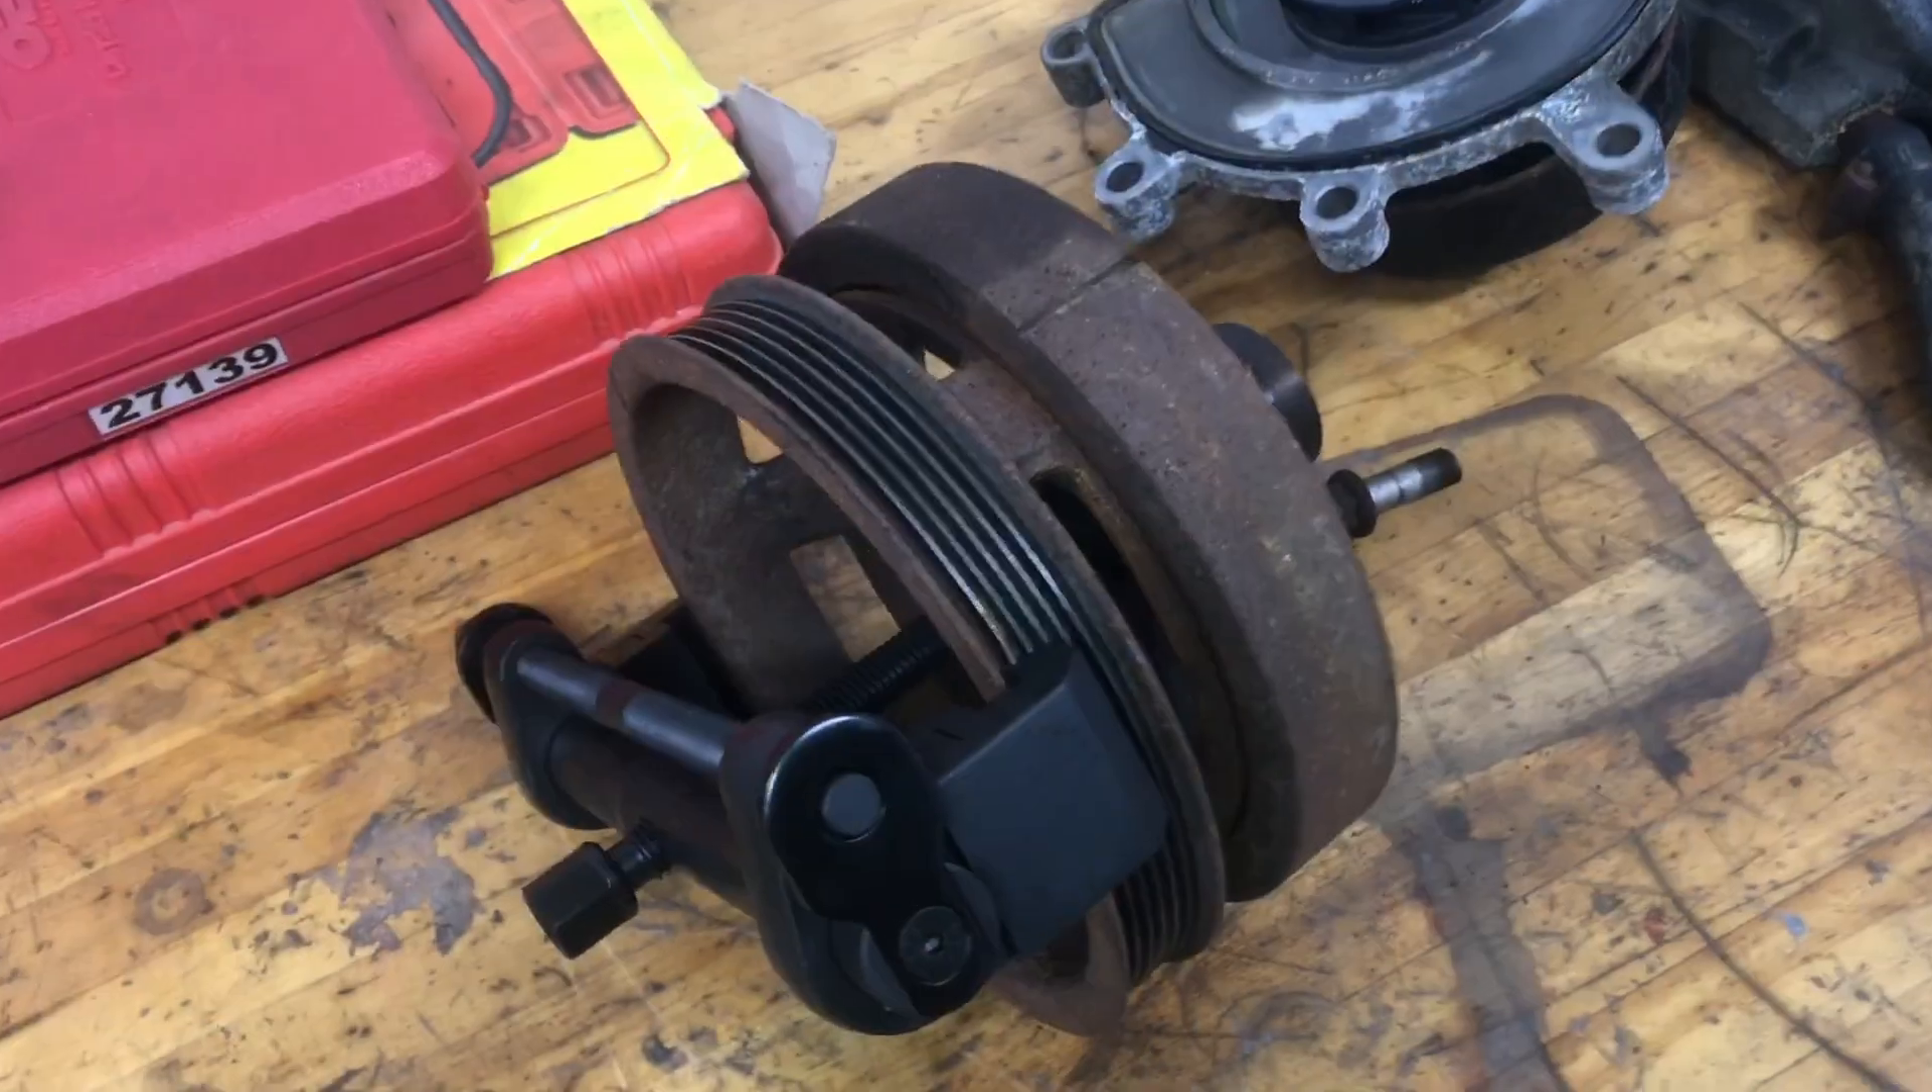Now because we're taking off the head, we've got the harmonic balancer off and a lot of the other parts.